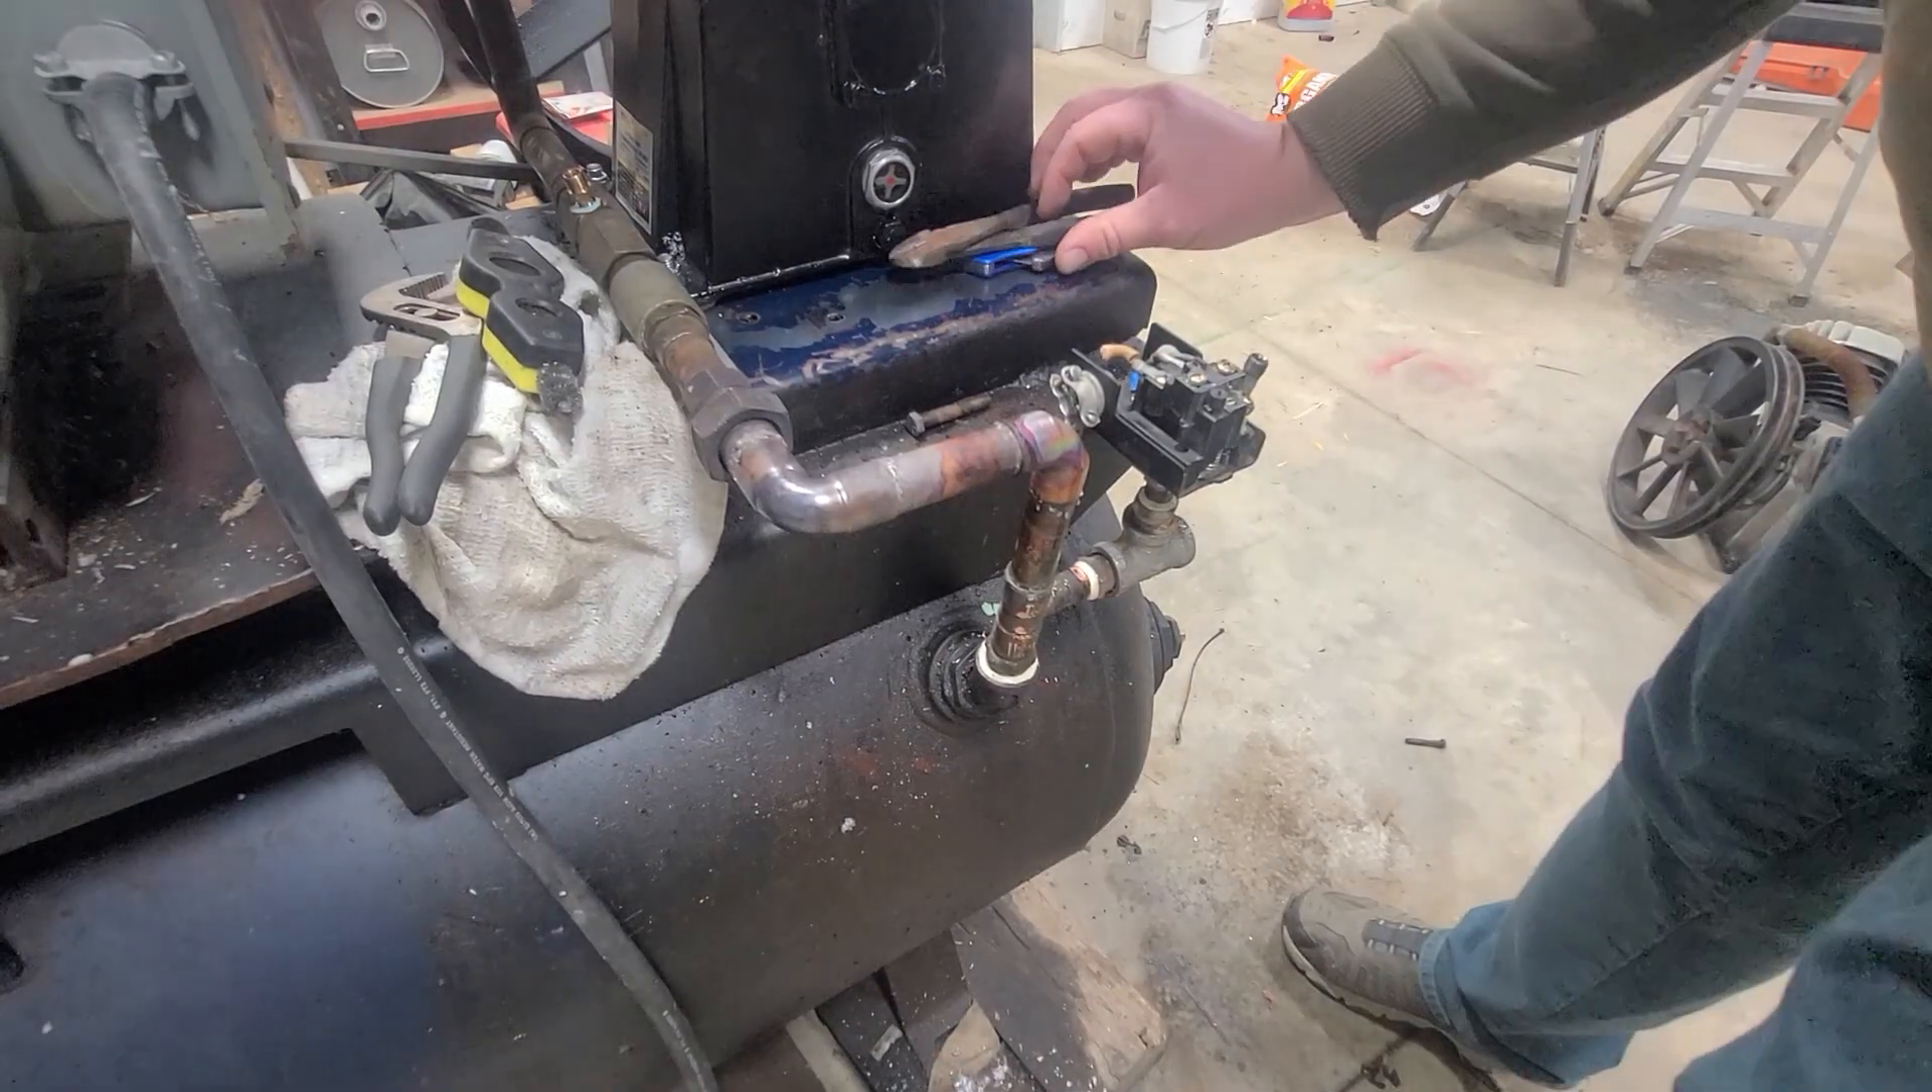You may notice that the plumbing's already soldered.